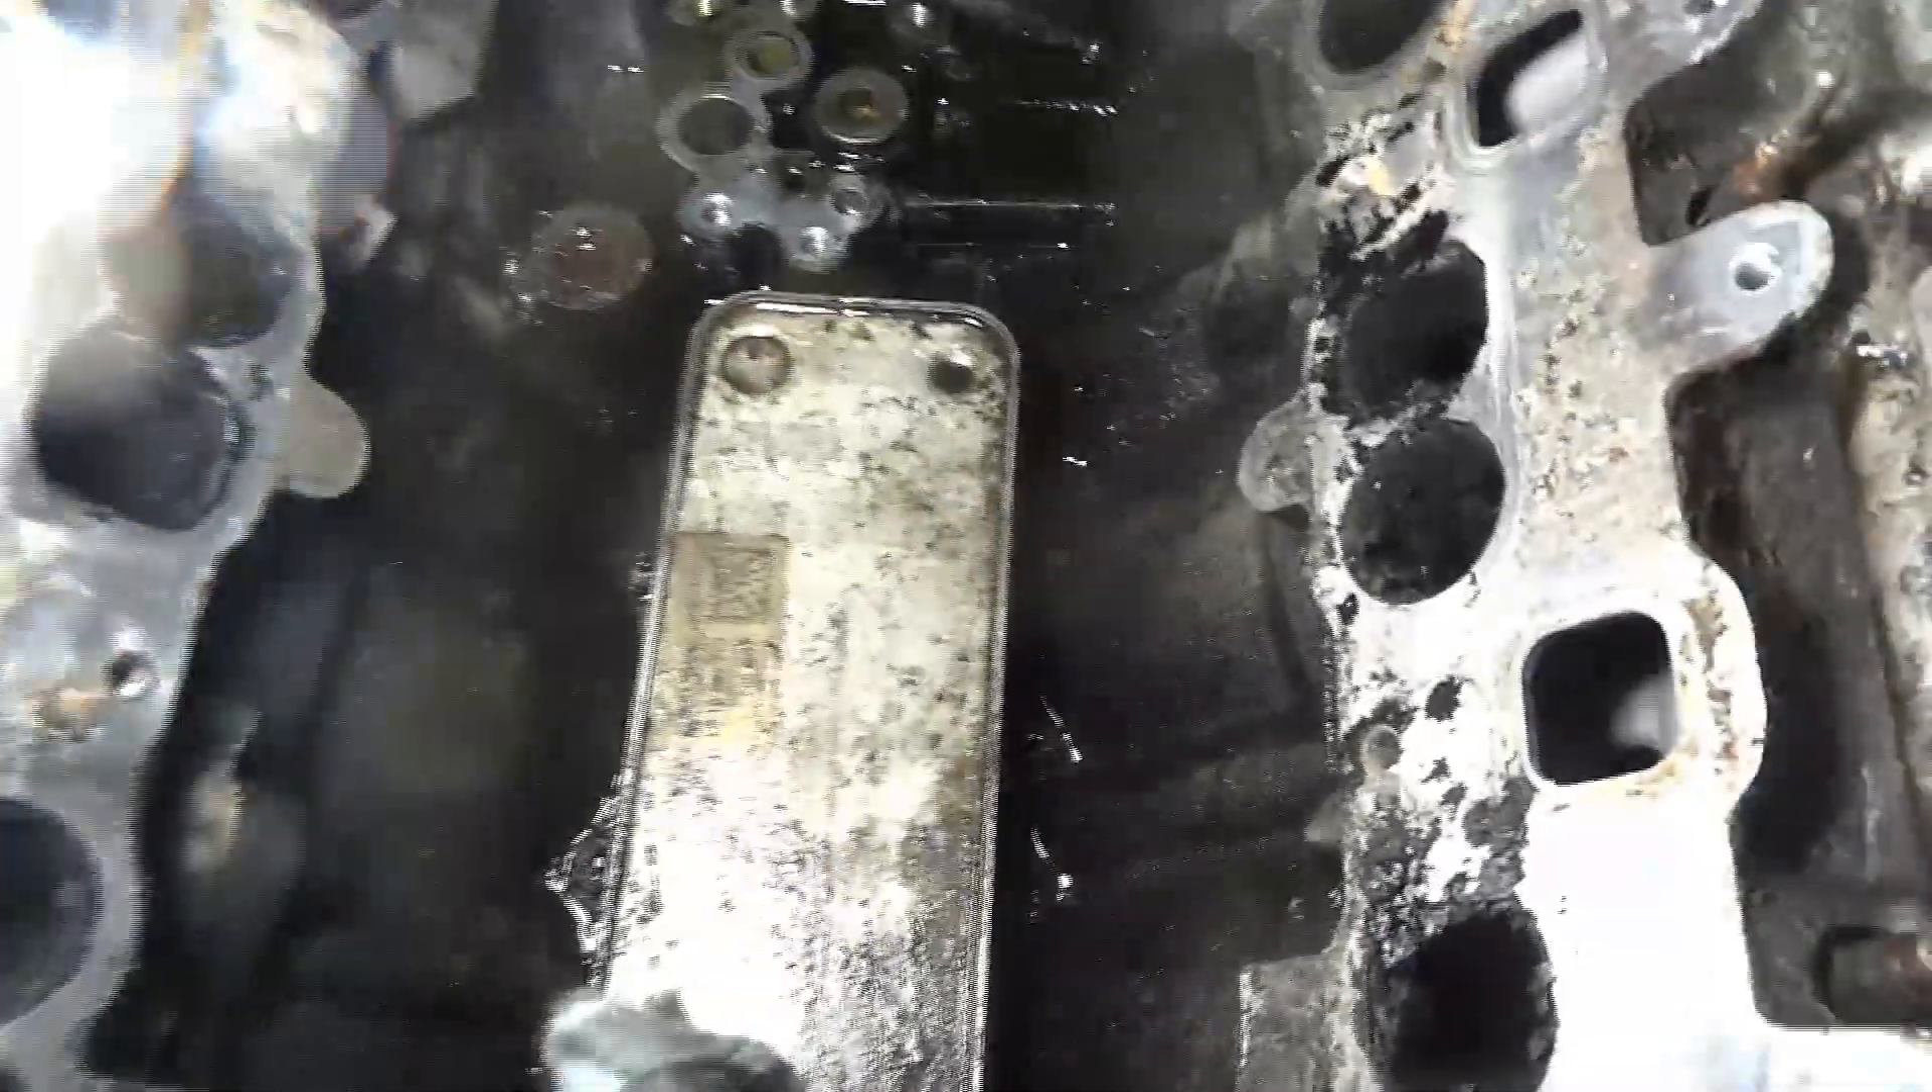So here is what we got. We removed the intake manifold. Here is our oil cooler.